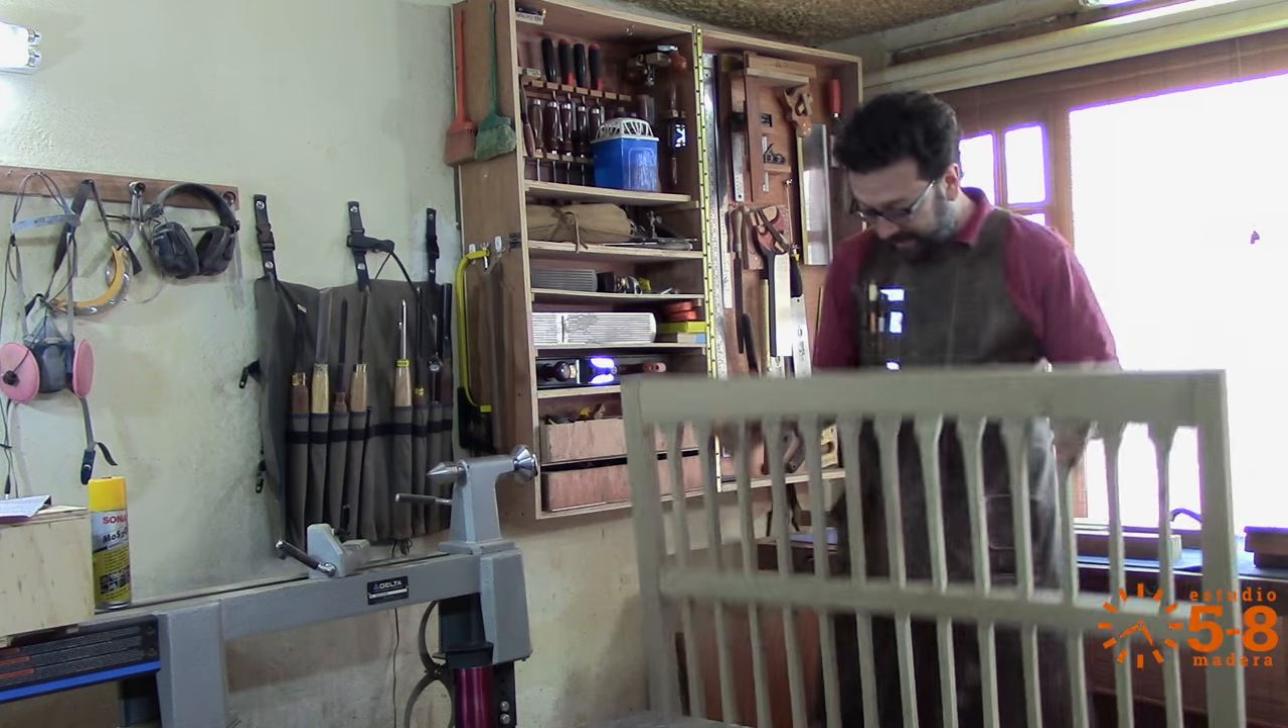Es la cabecera, ya al fin la logré armar, ya está pegada, lista para armarle el resto de la cama.